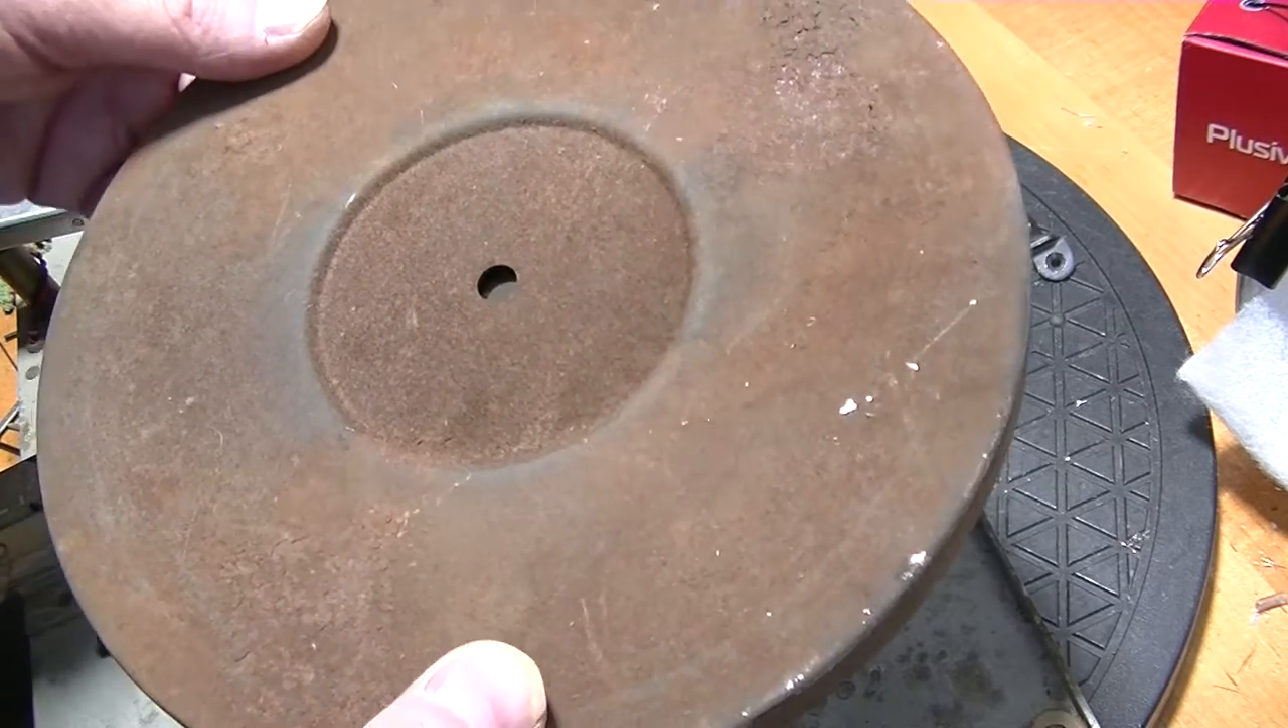I was able to get the platter off just by prying very hard with a screwdriver and it came straight off.